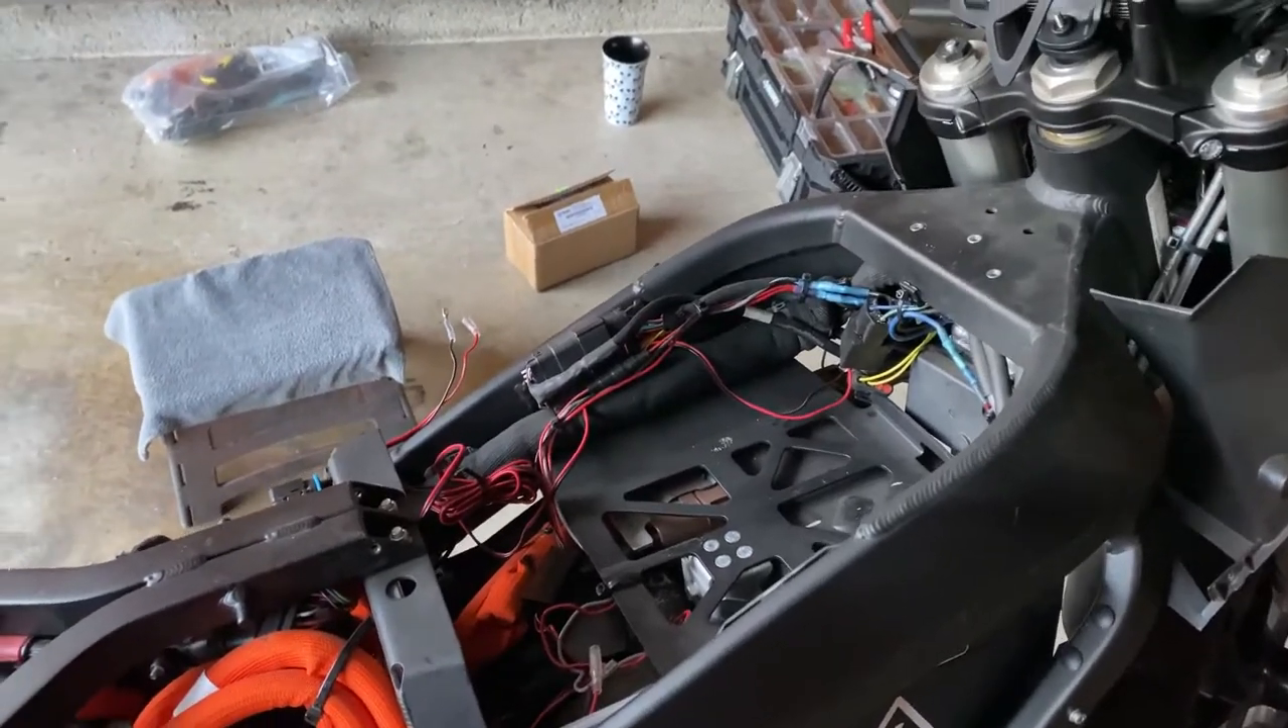The tank is off so now the tank is removed.